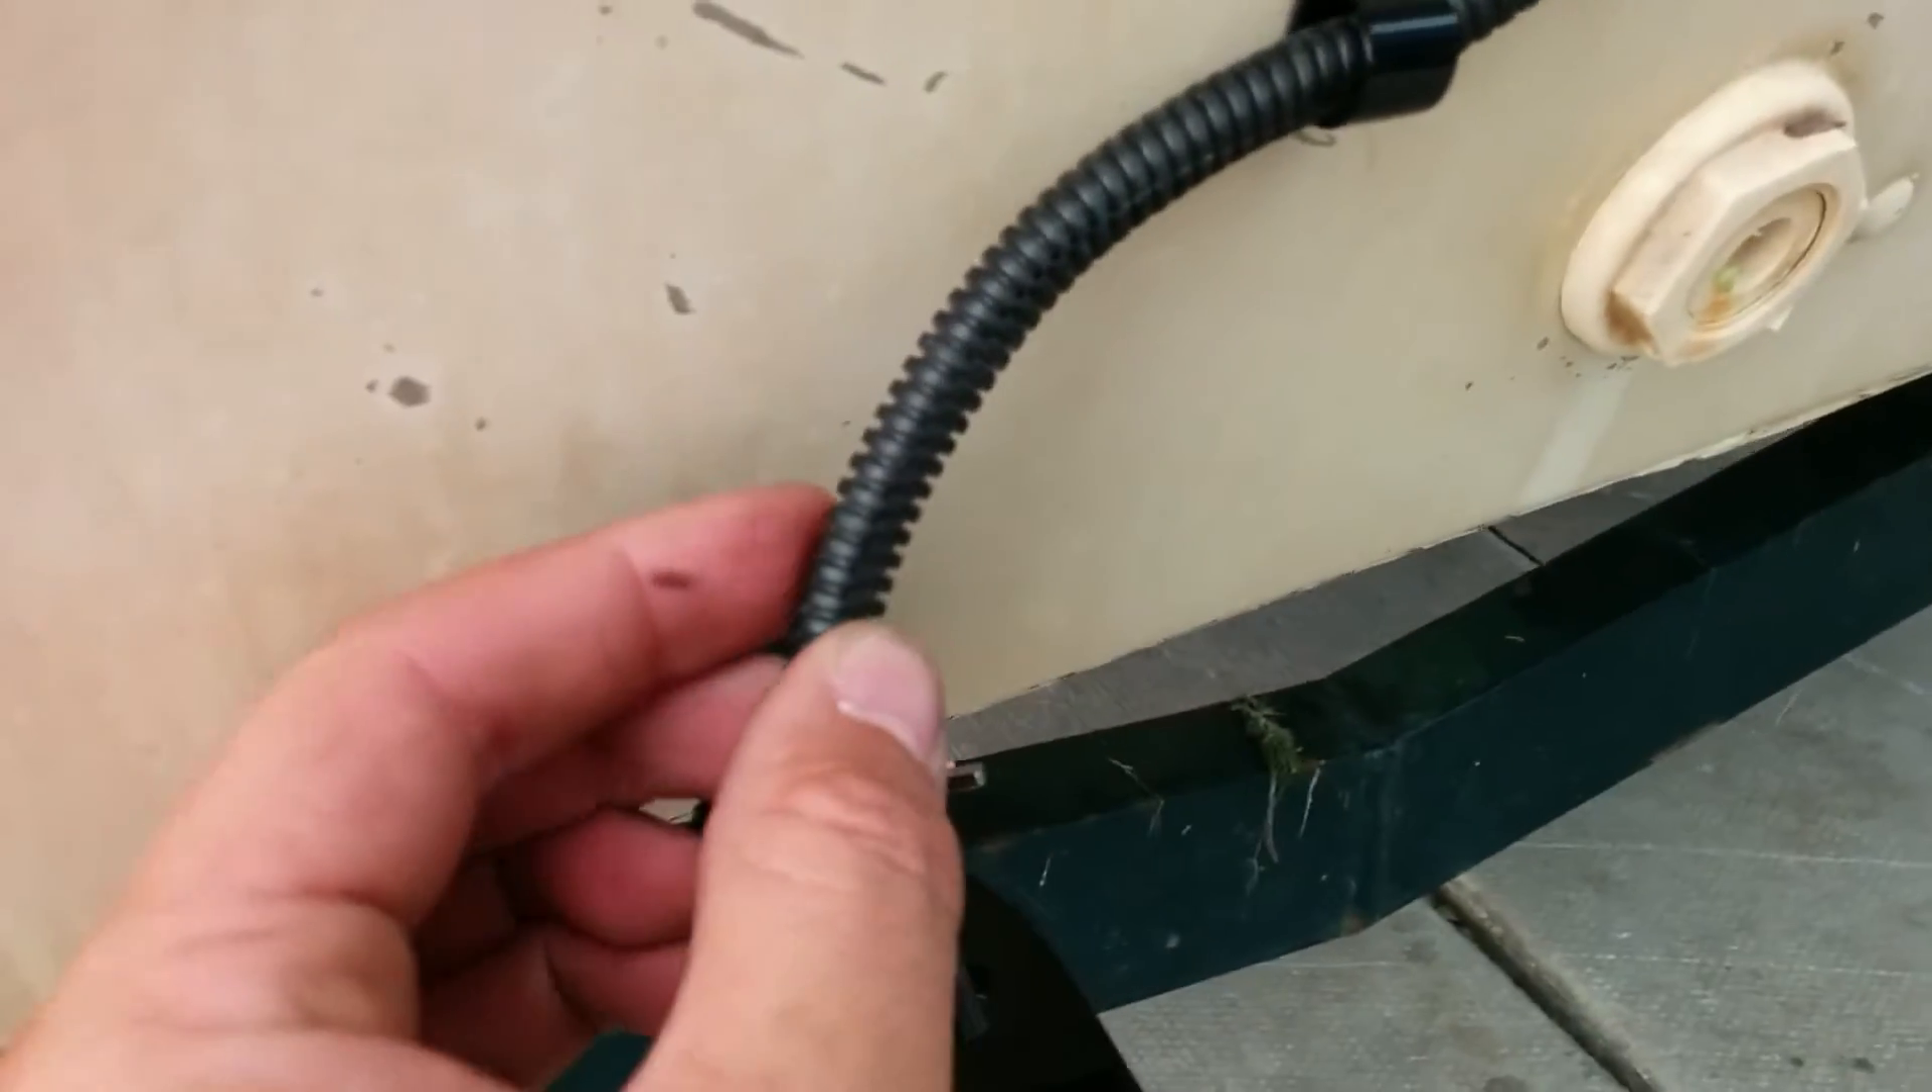I've put this split loom over the transducer cable.